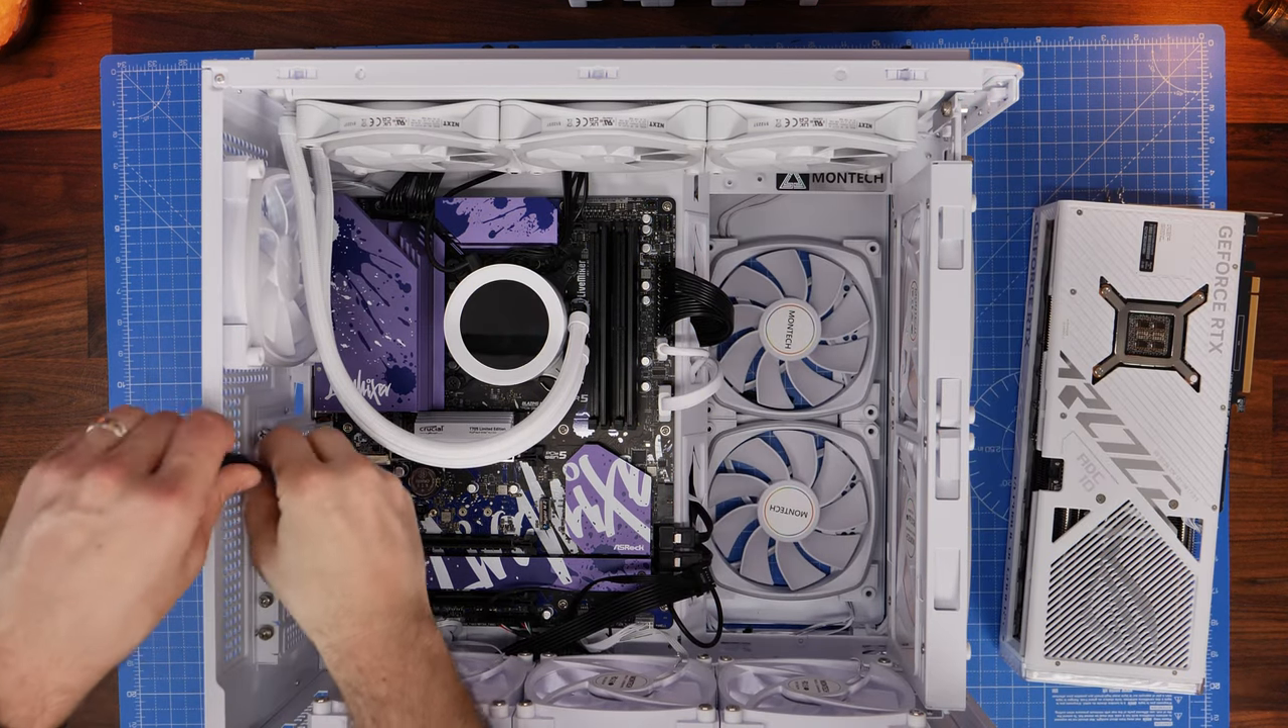Obviously I've not put the GPU in yet.